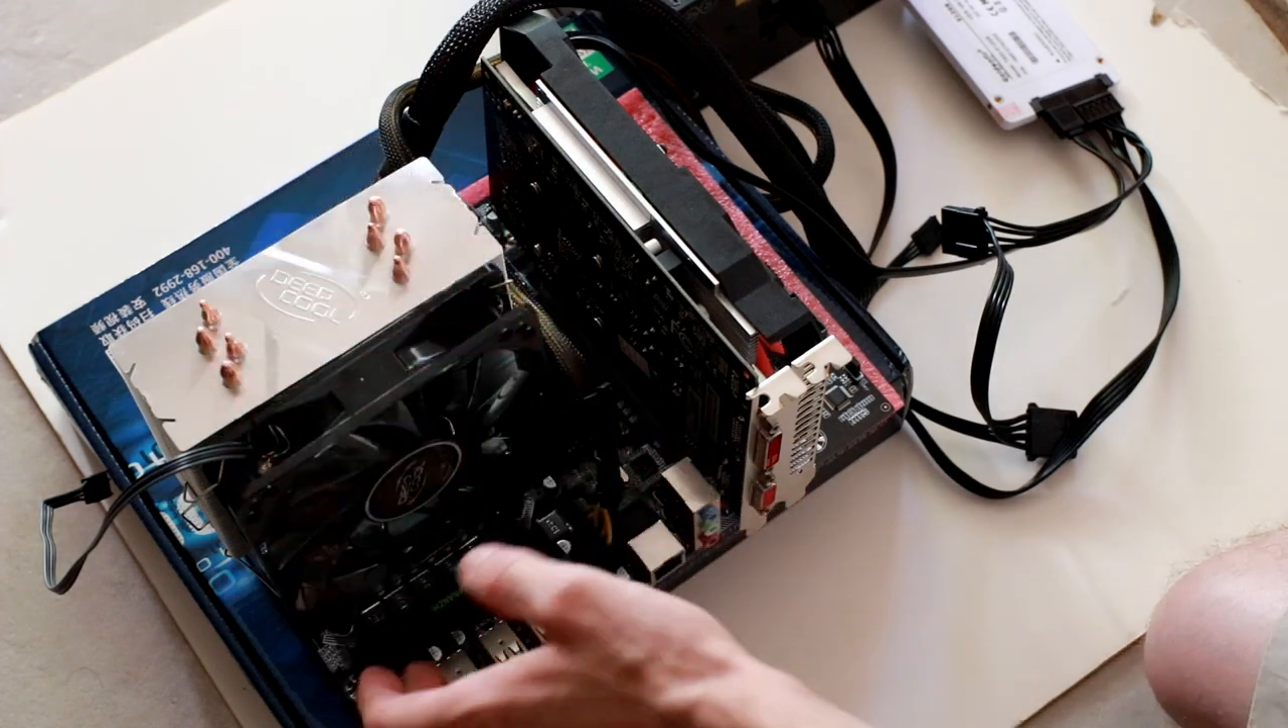I've also reinstalled the fan in place.